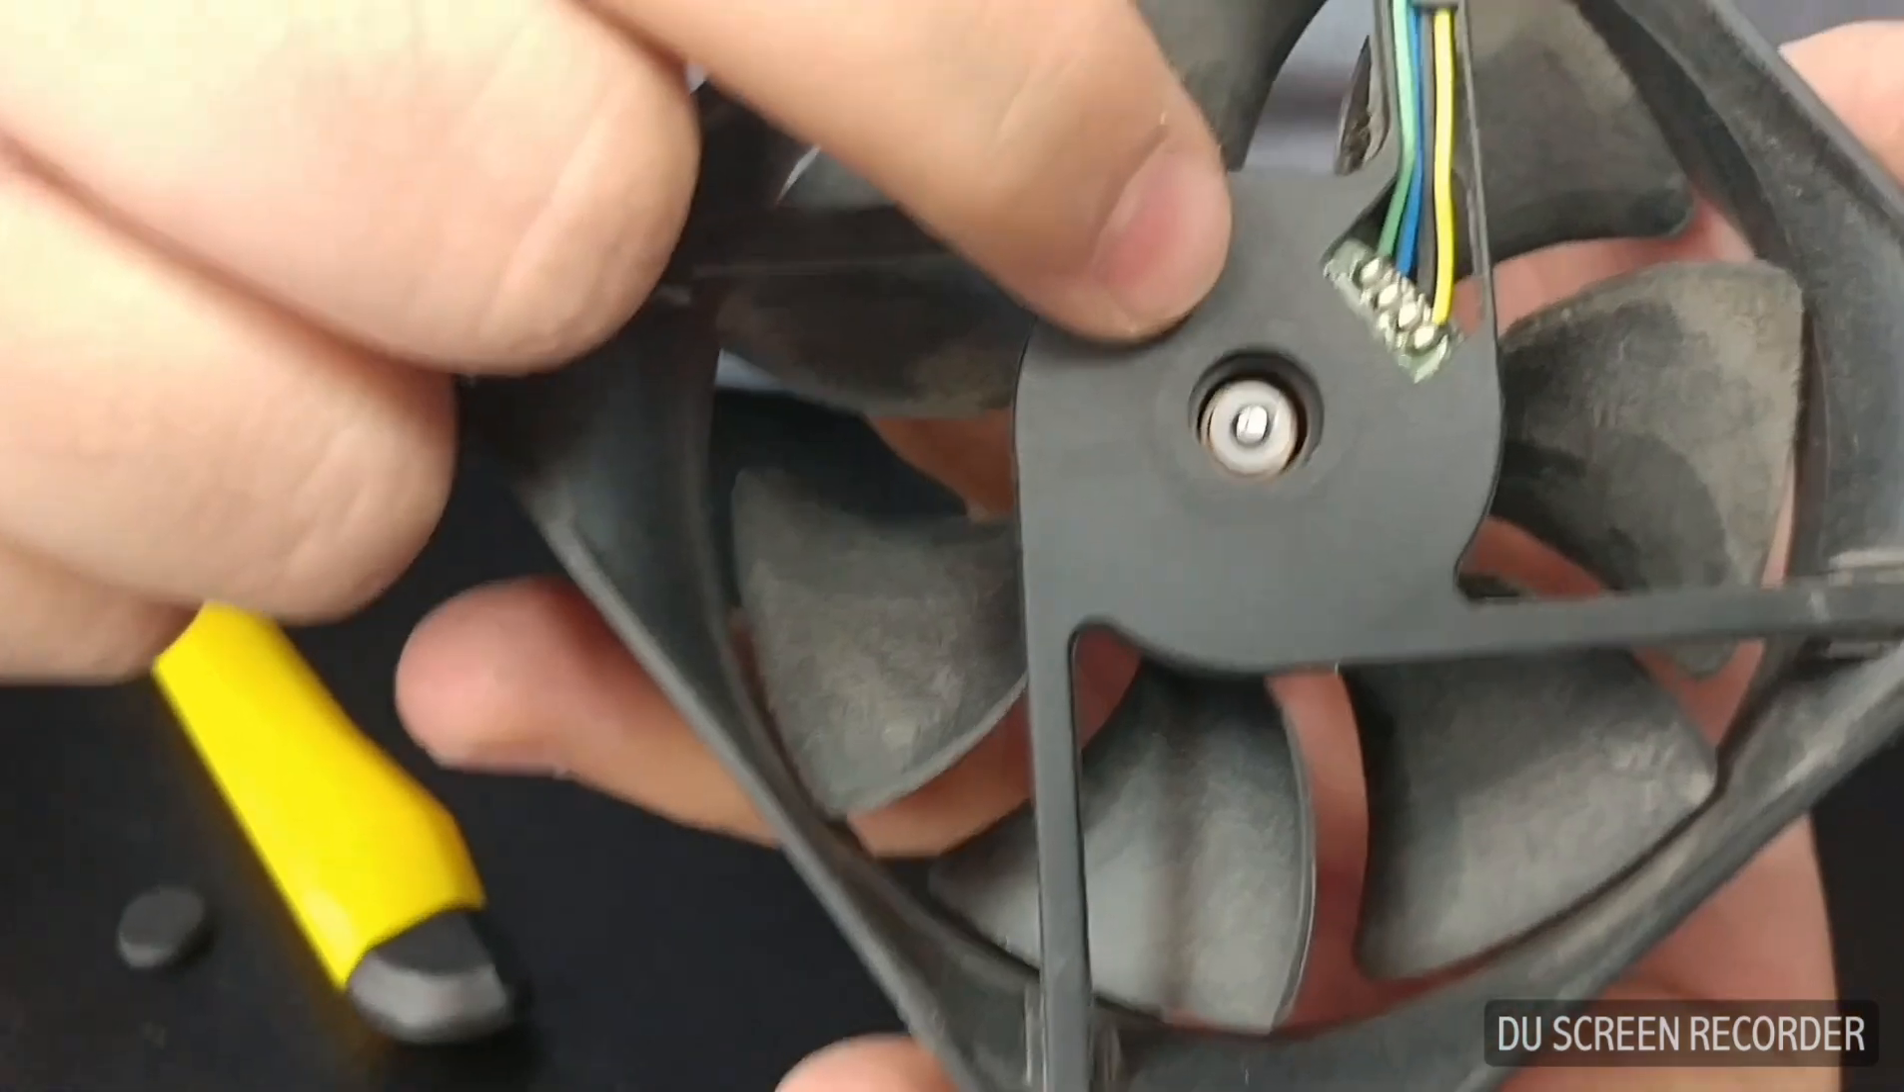I use a utility knife or you can use tweezers to open up the rubber support and you can see right there you've got the spindle exposed.